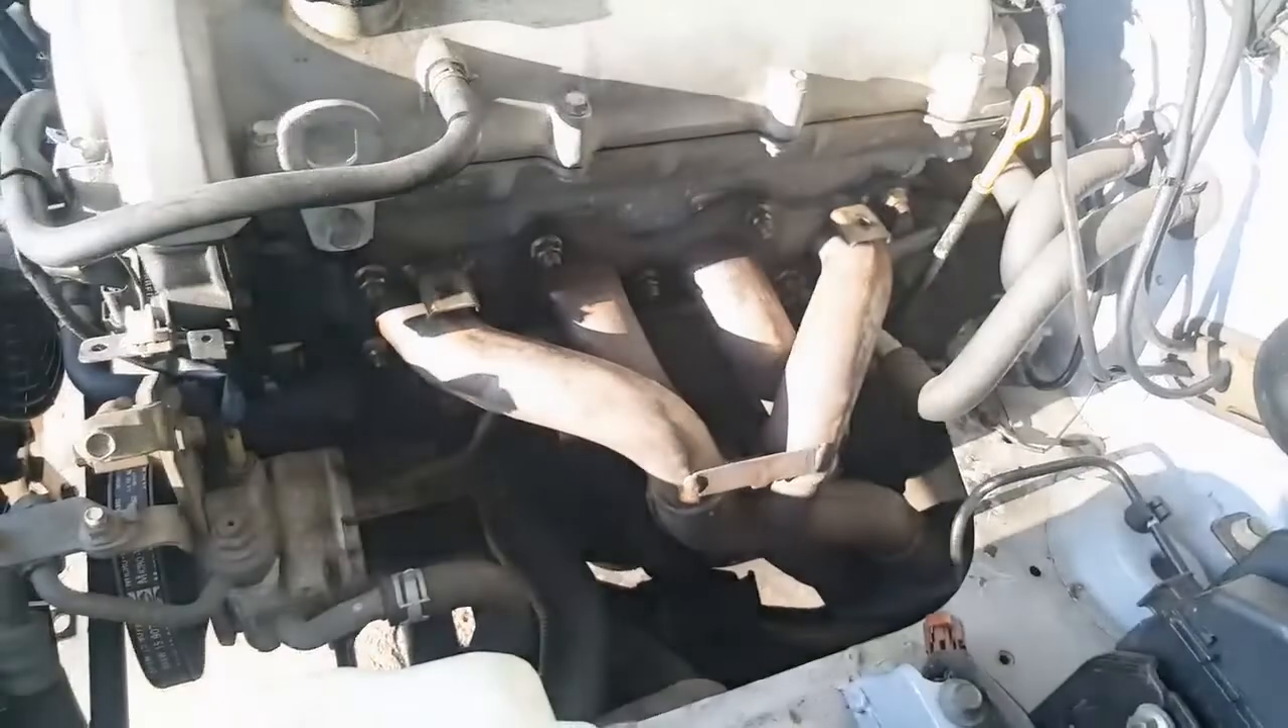Okay, with that heat shield removed, we now have really good access to this exhaust manifold.